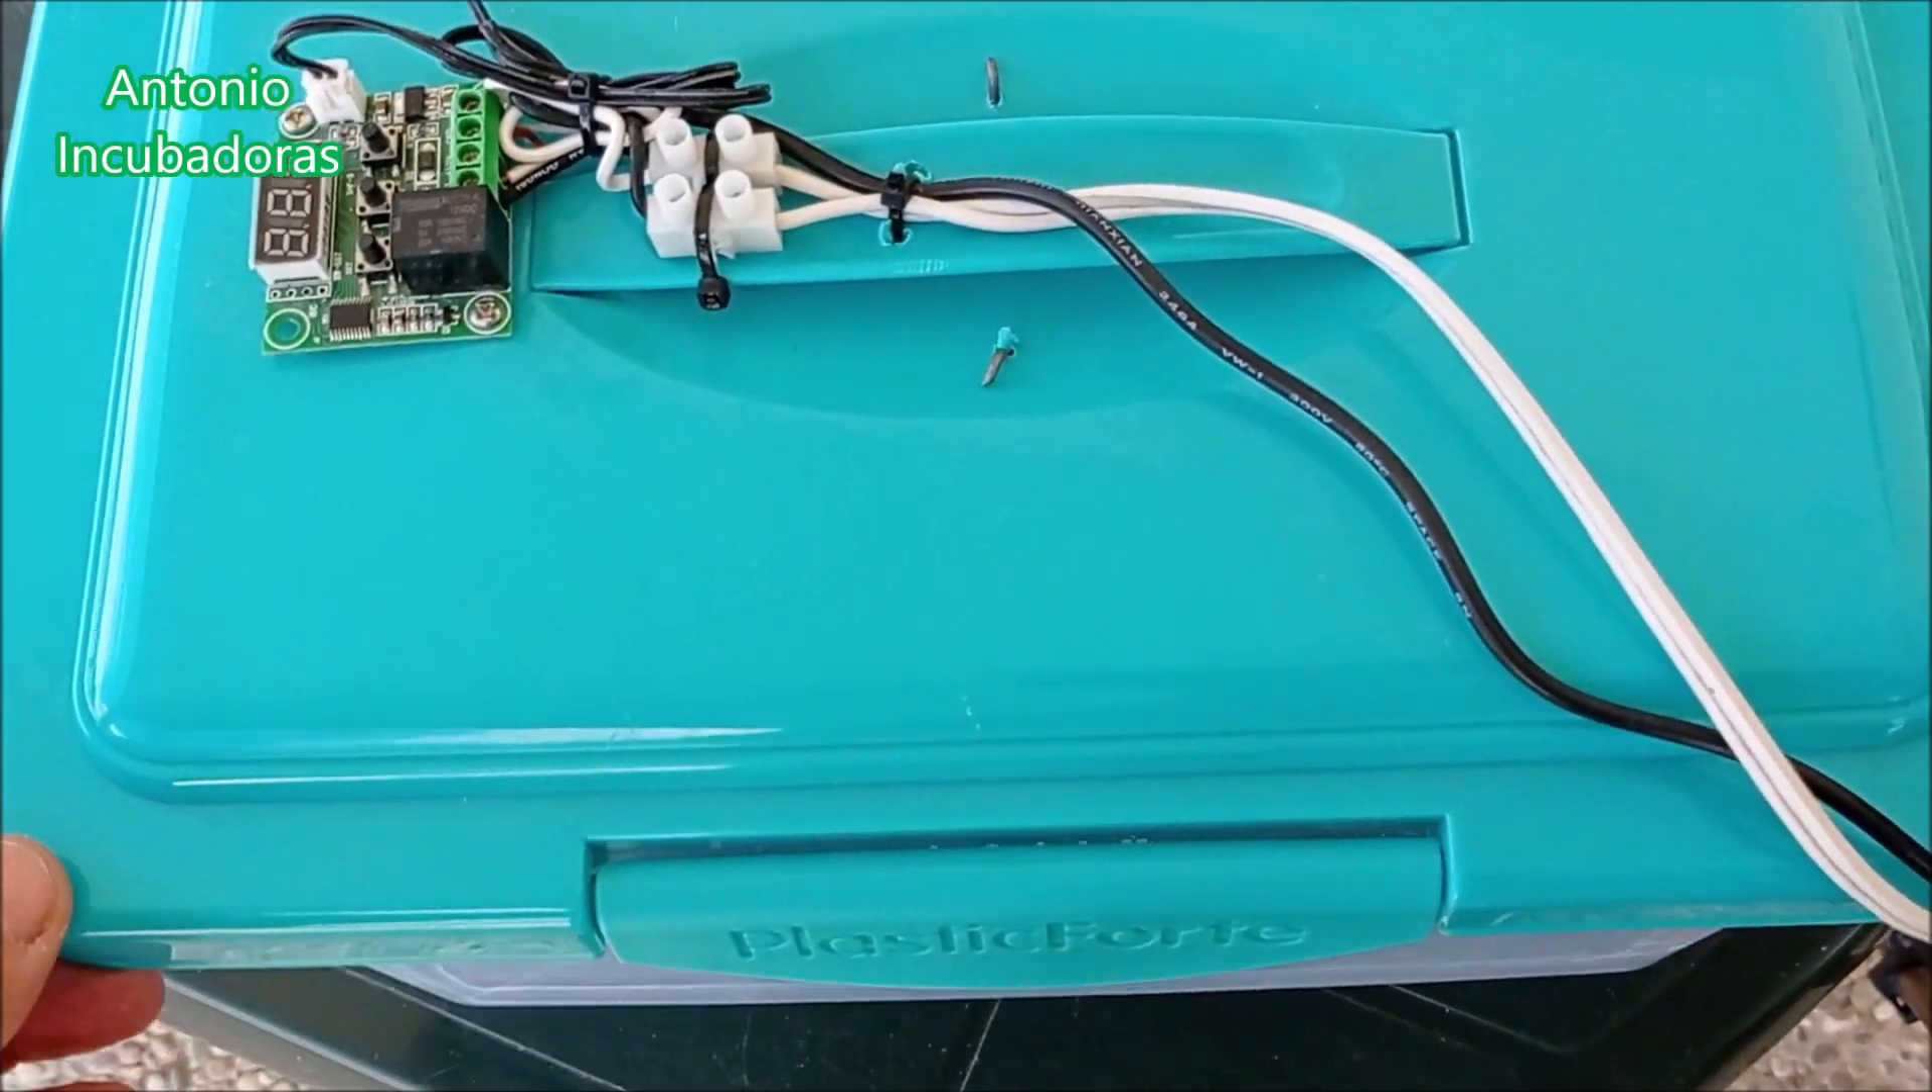Ahora veis así queda la caja cerrada.